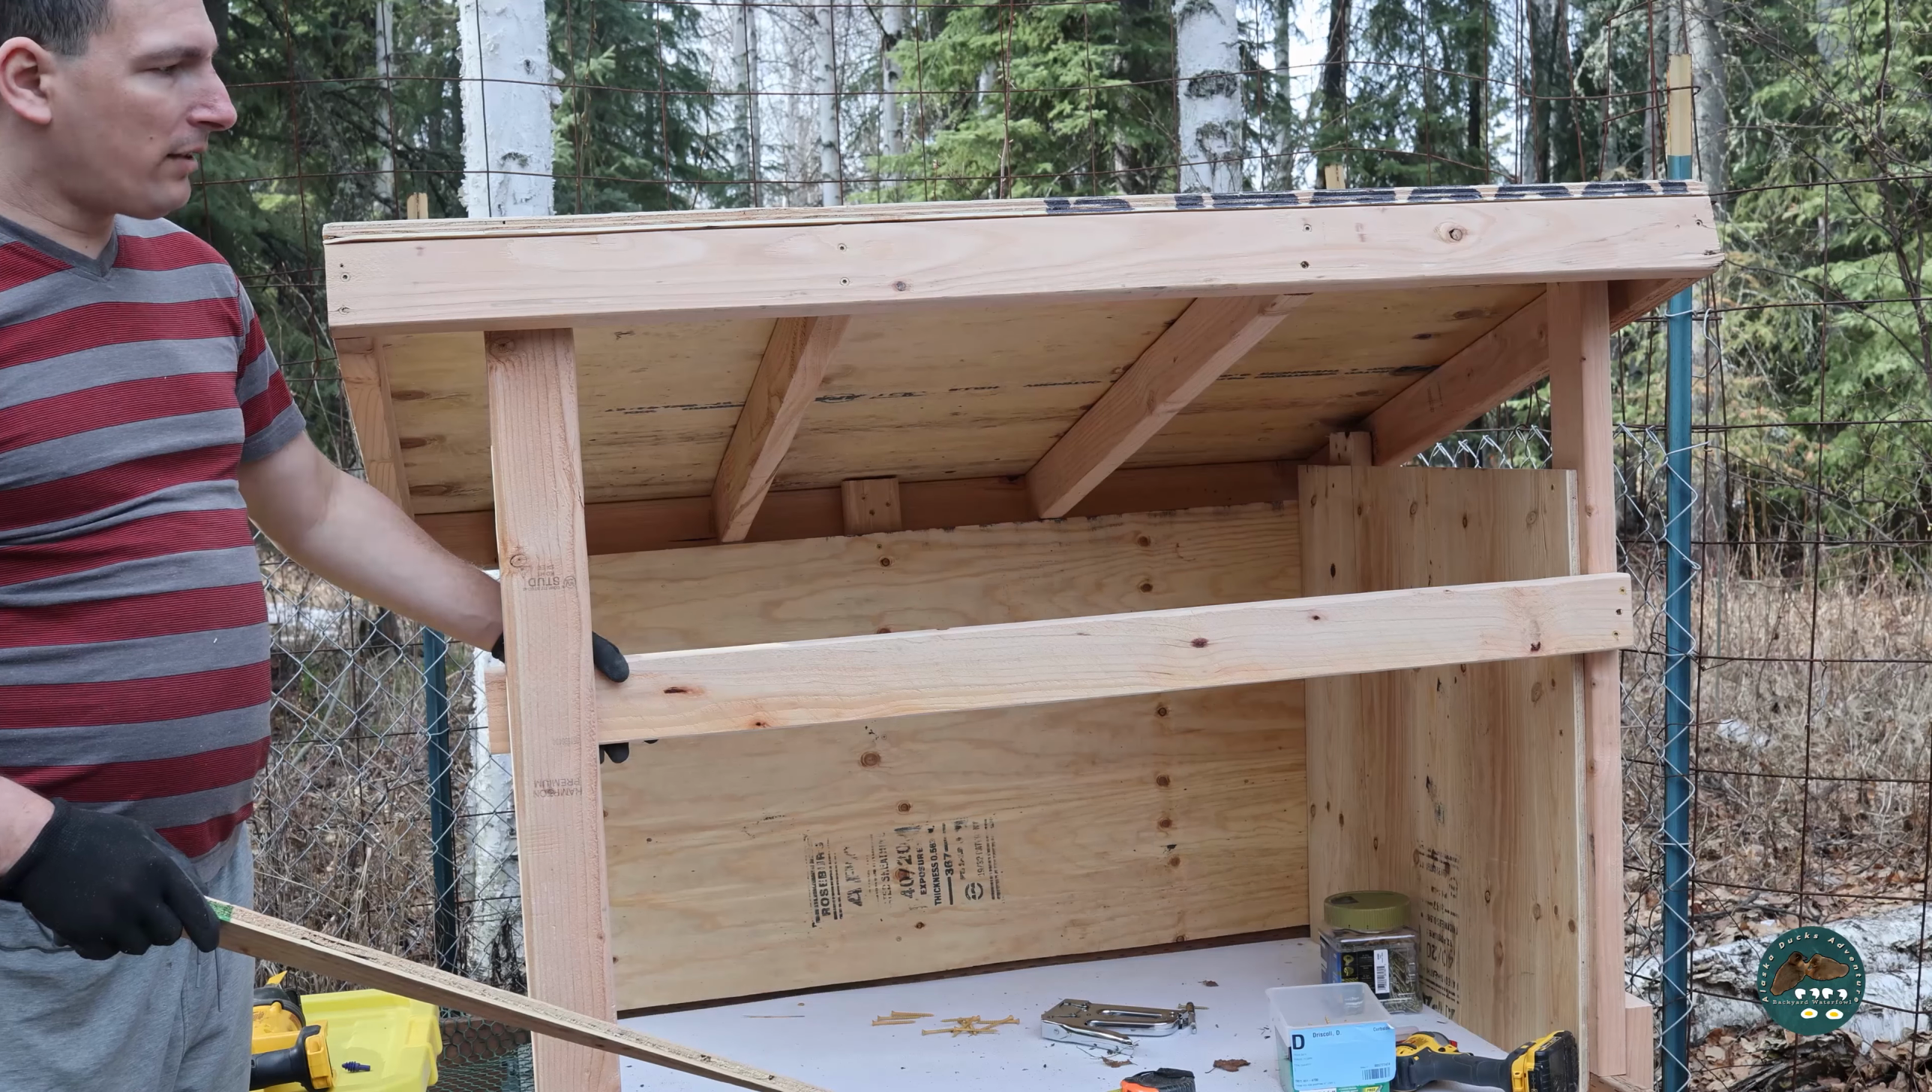I got the sidewall in and I did put the support across.